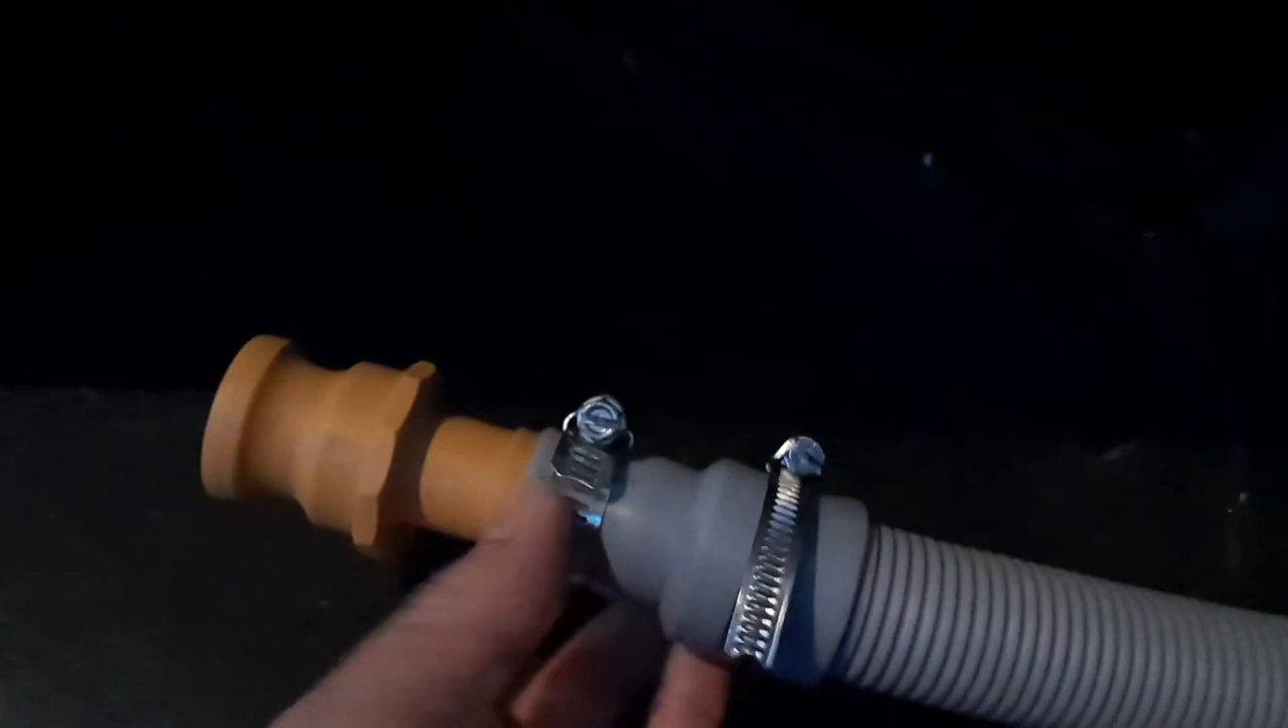And this is the other end of the cam lock that I've already attached to this grey water hose.